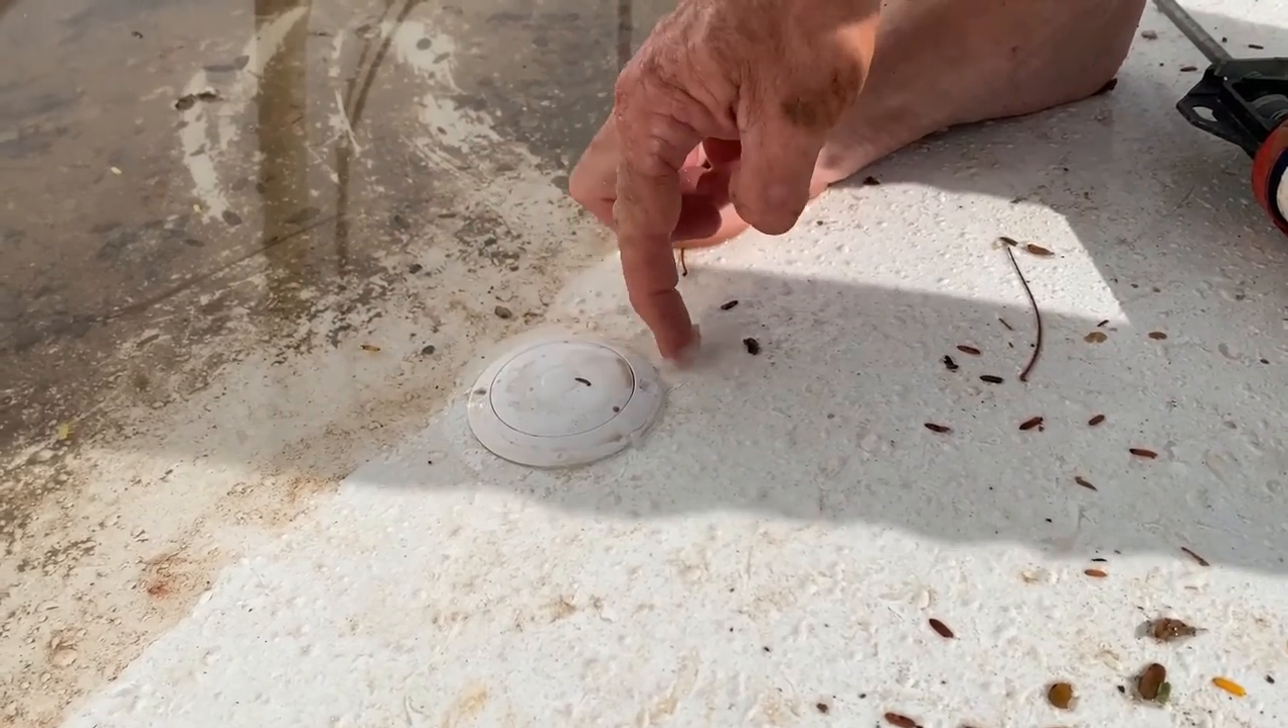And then give it a nice clean off wipe off with a rag and that's it you're done your hydrostatic valve is installed.